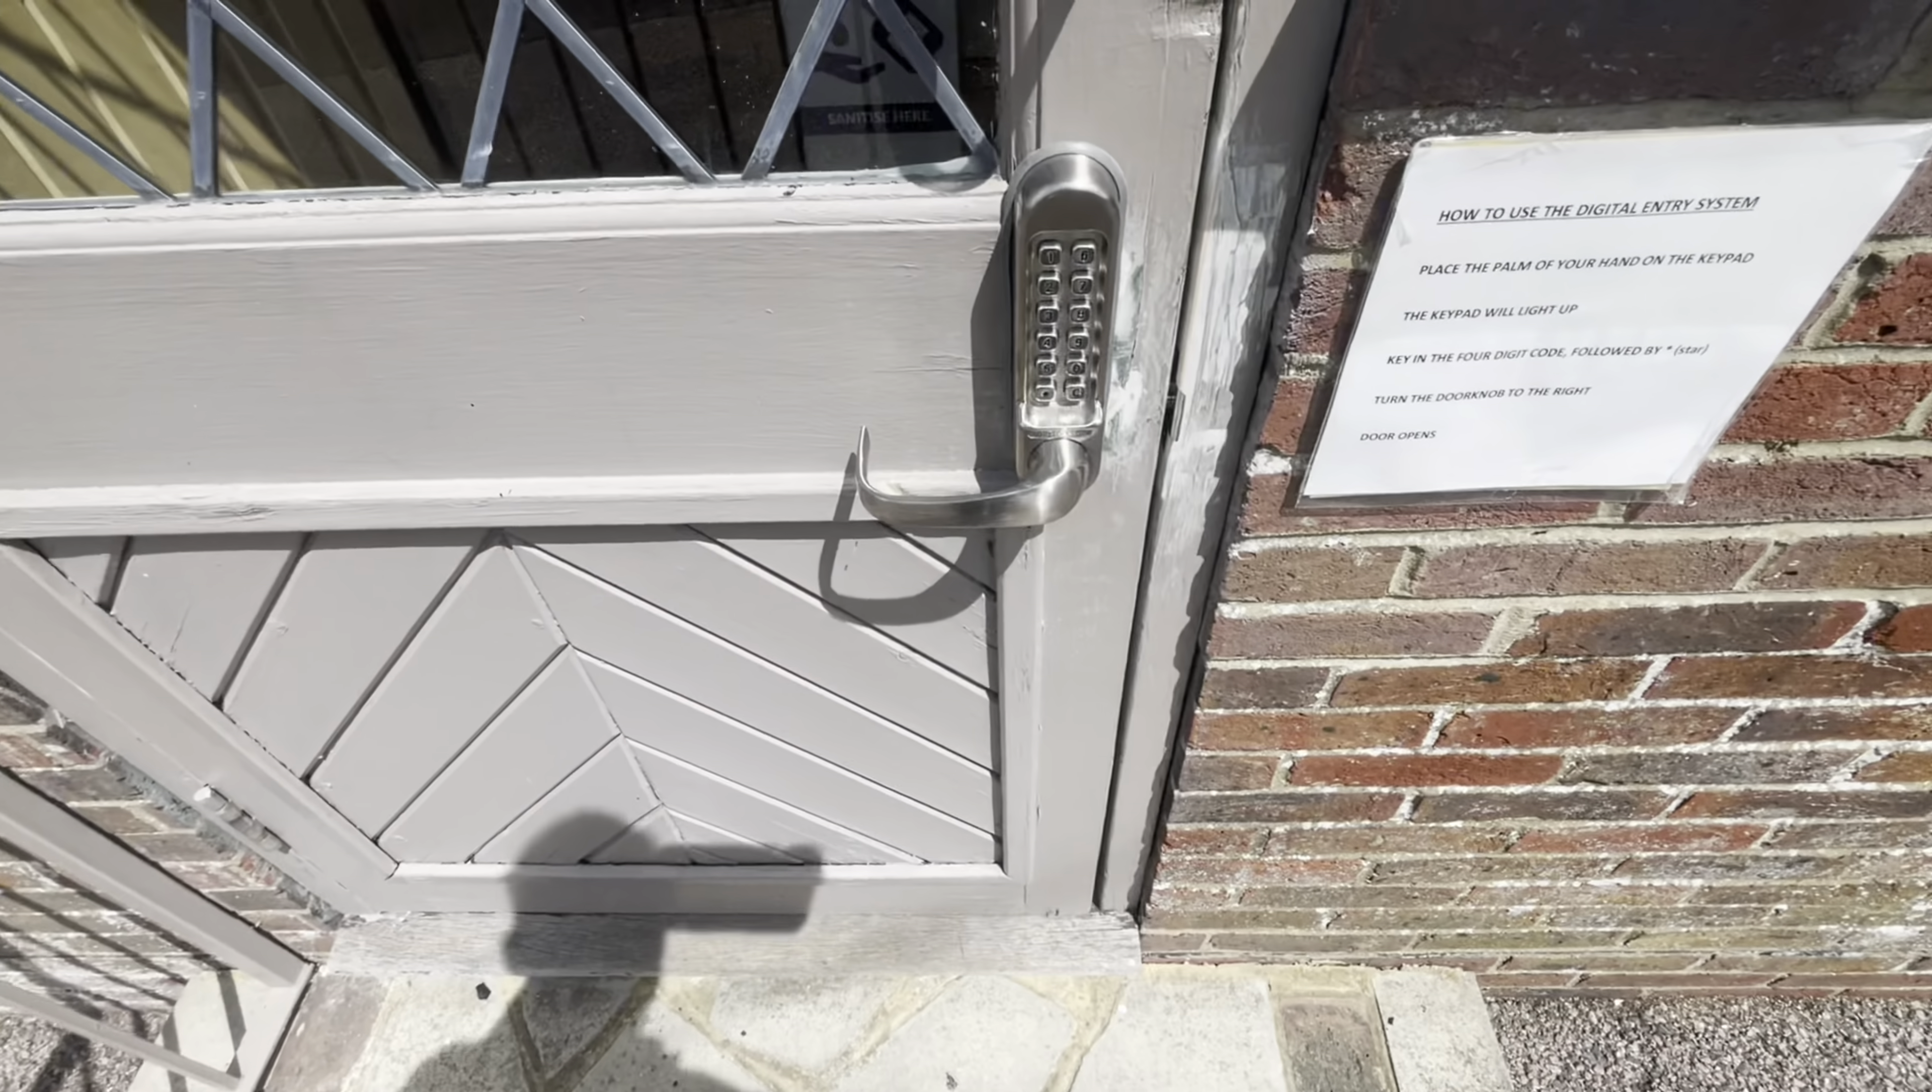Code lock is on.